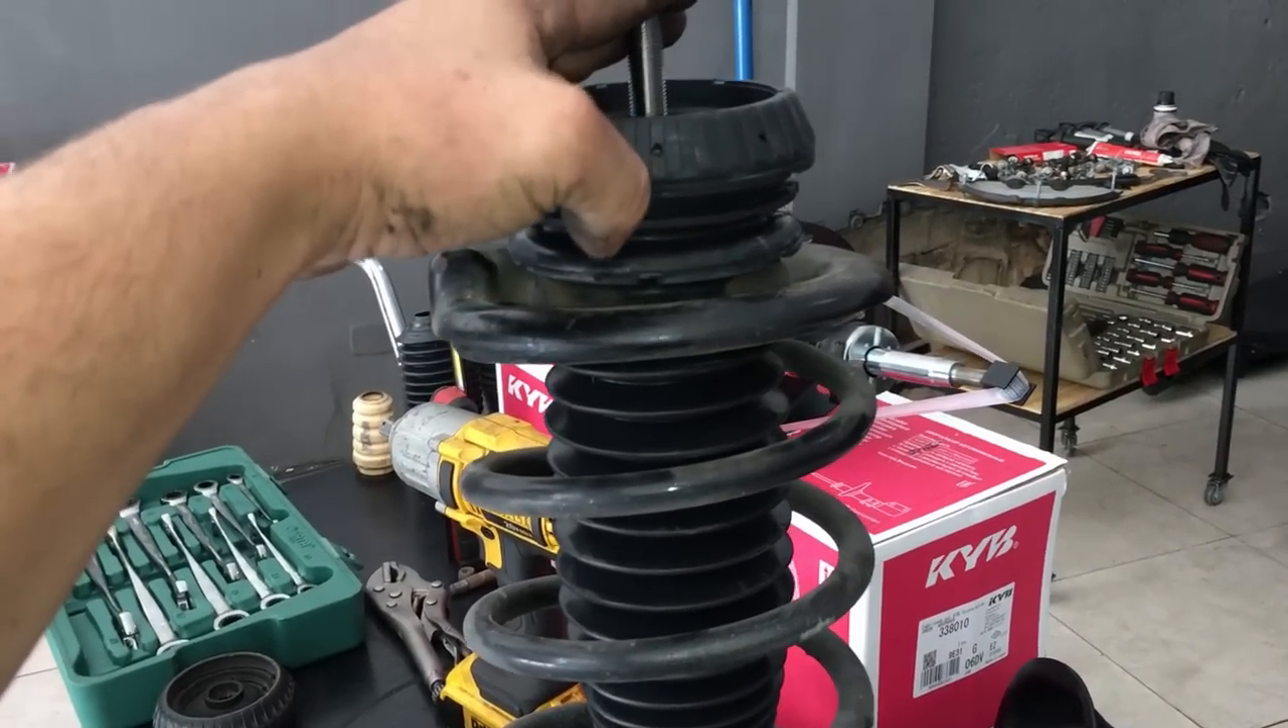Pronto galera, amortecedor aqui montado, já com mola, com tudo.